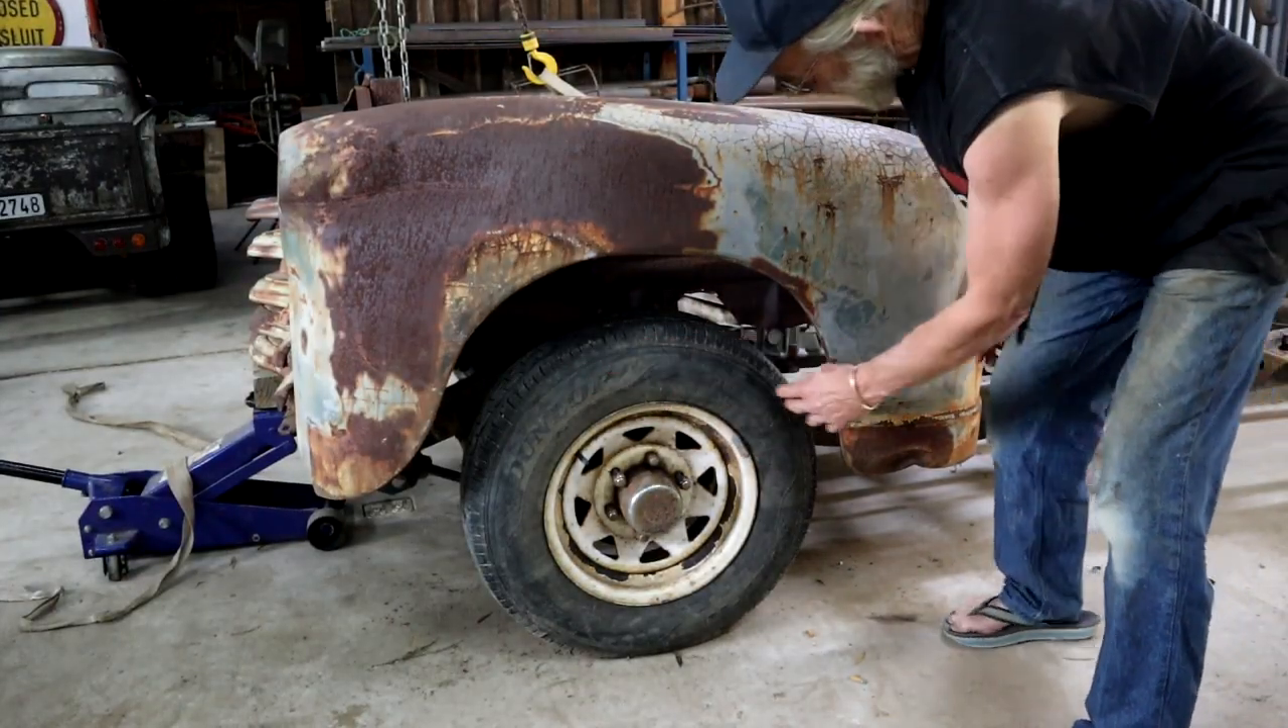I've got my wheel basically in the center of the wheel arch.